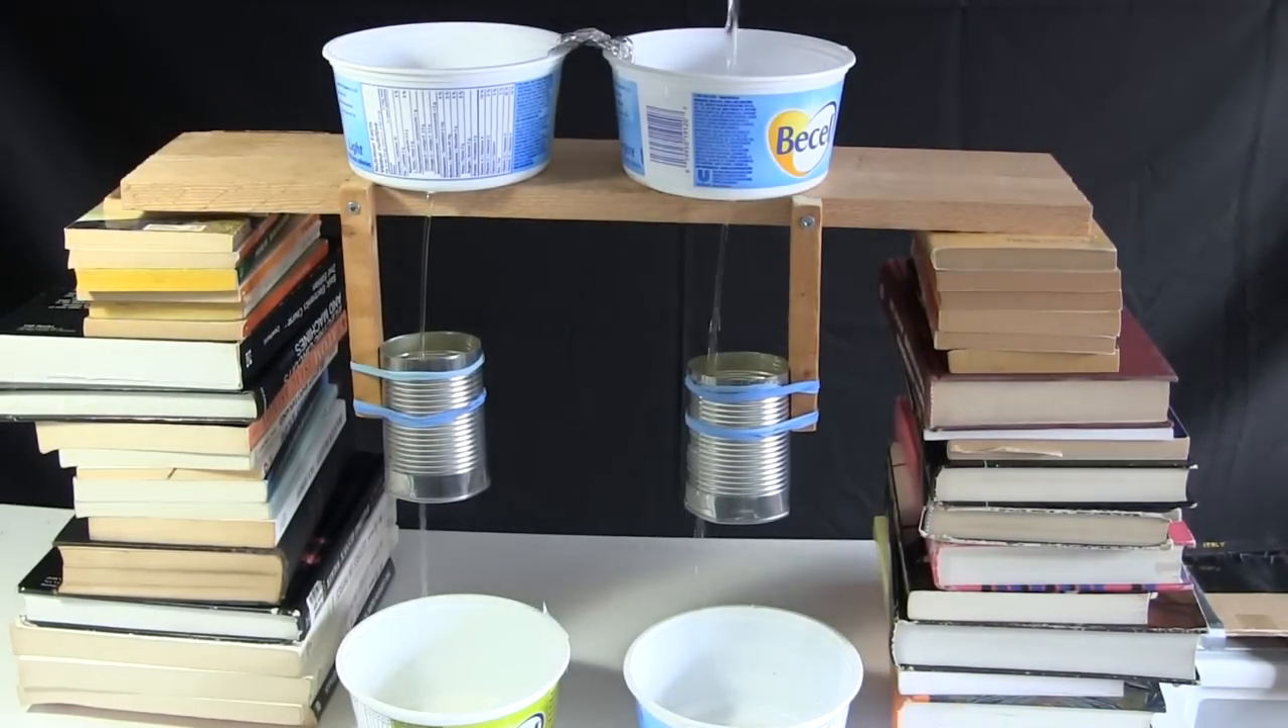With the help of some rubber bands, I lastly attached the inductors securely to the wood.